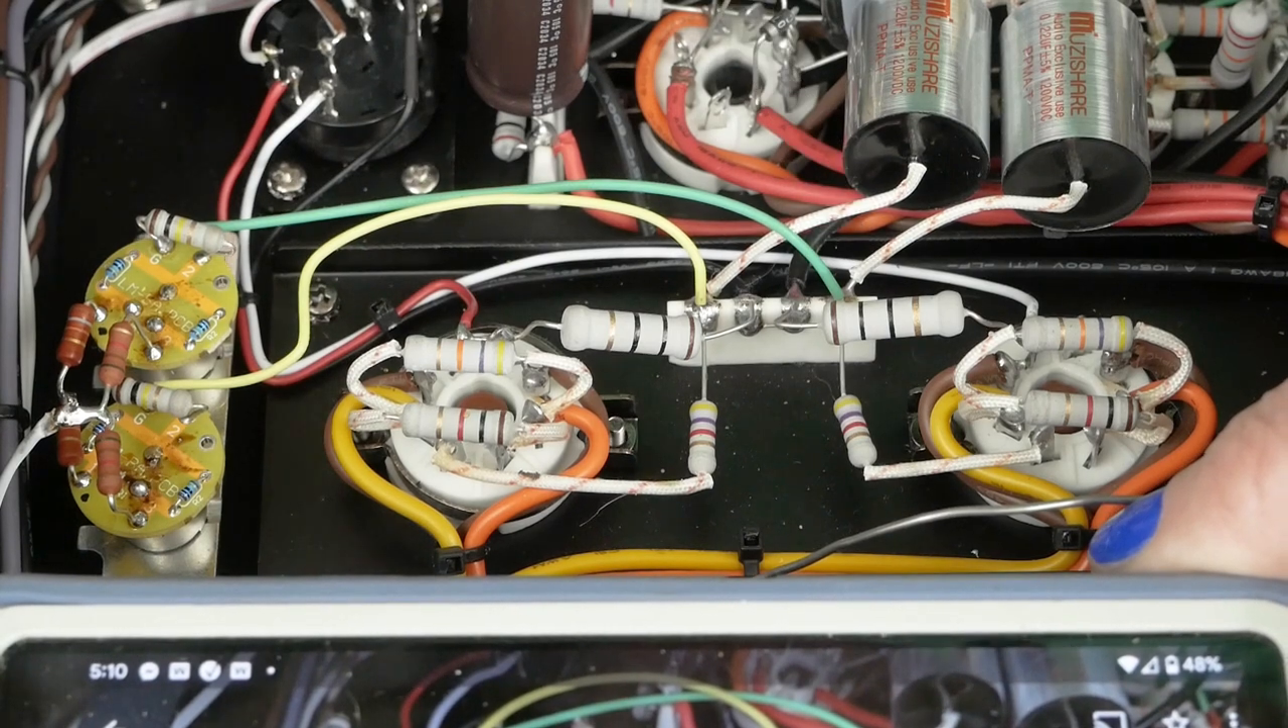There's our yellow wire and our green wire so we got everything hooked up.